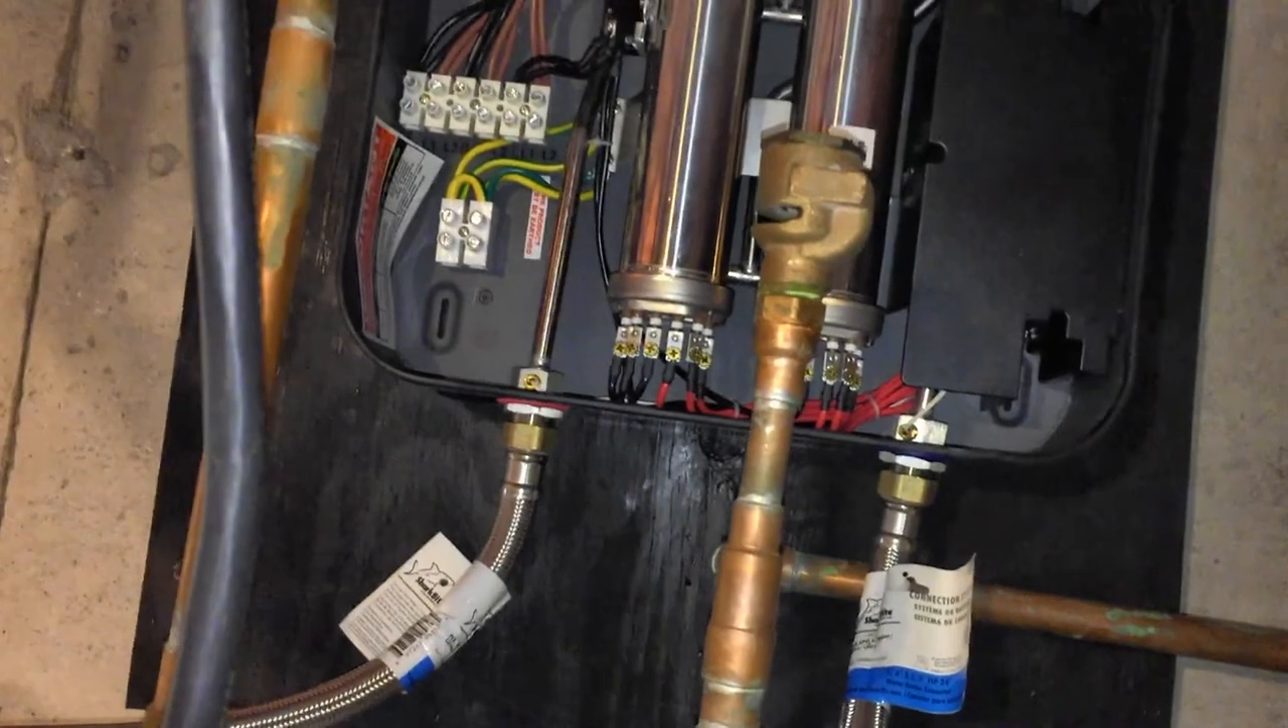We've got the new hot water heater attached to the wall right there and you'll see these we've got uh hoses for the uh inlet and outlet.